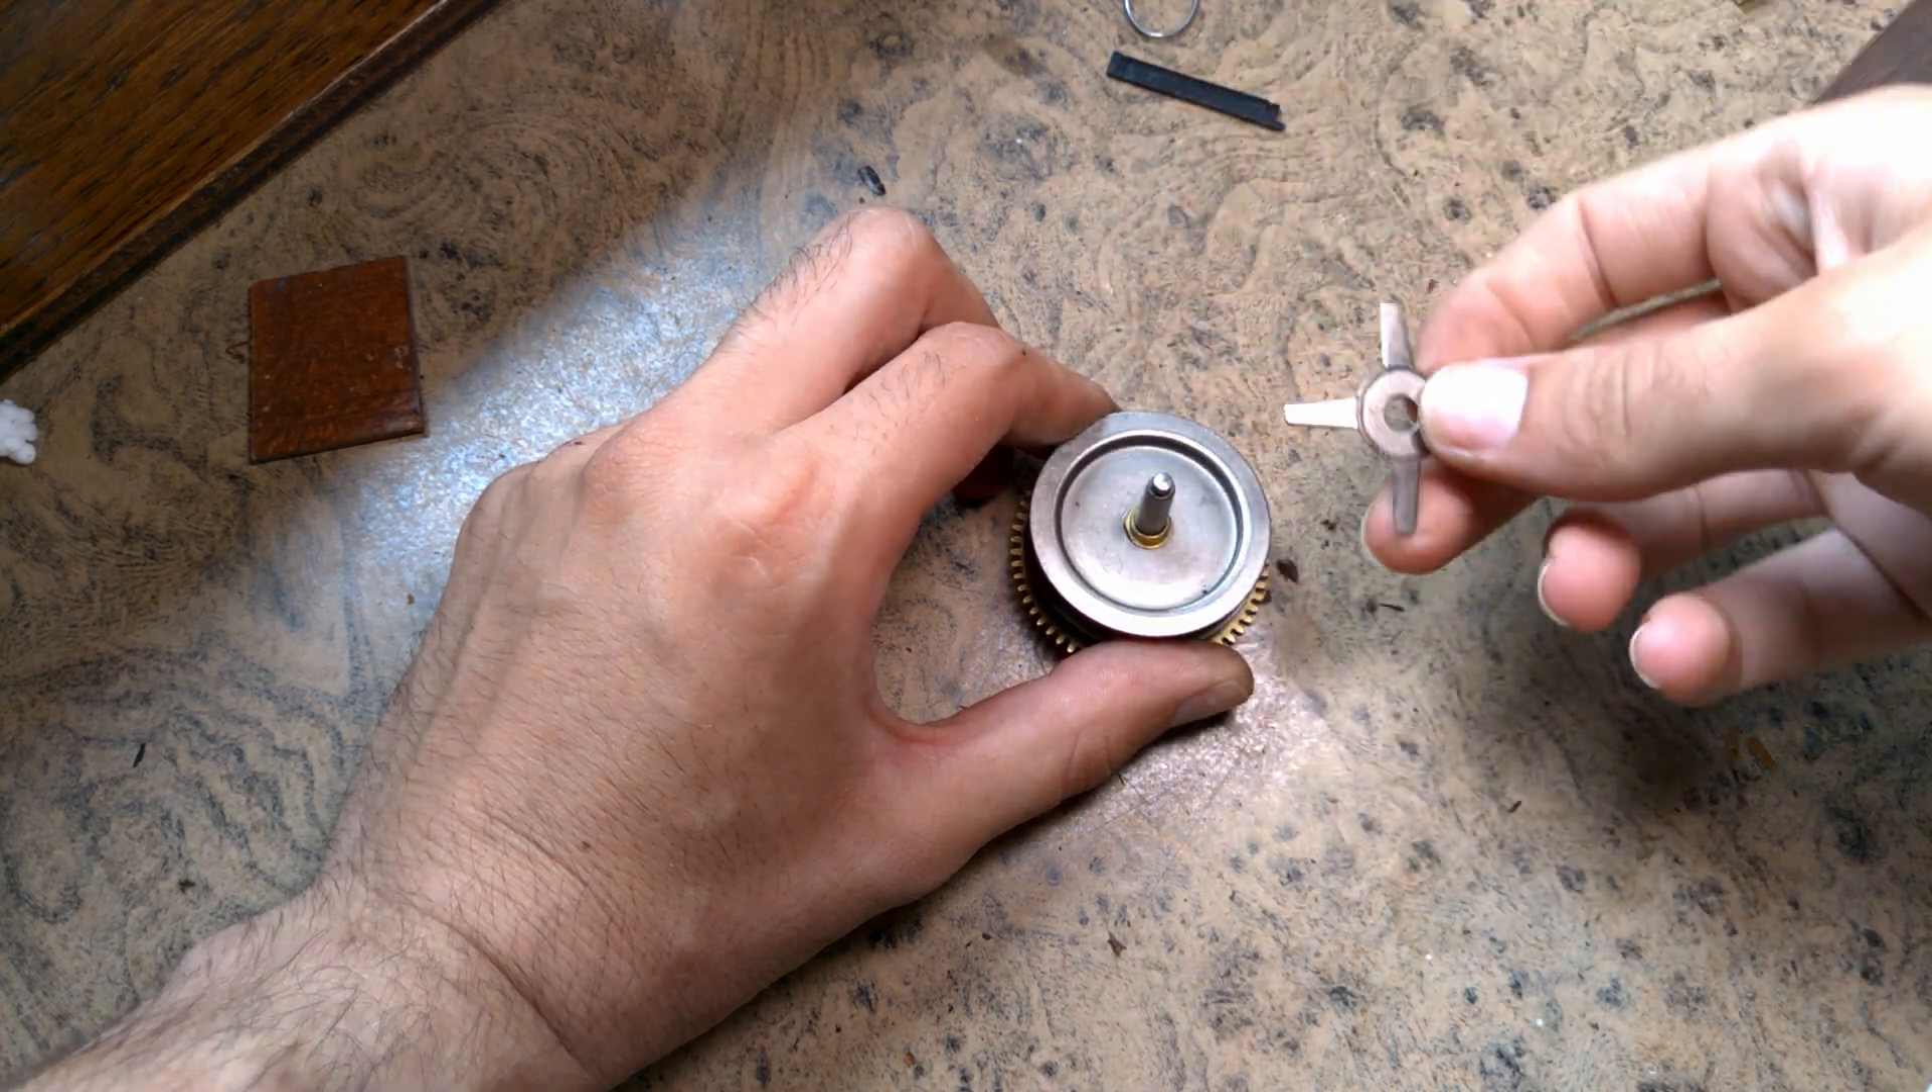So I got it out, I removed this clips here that was holding everything in place.